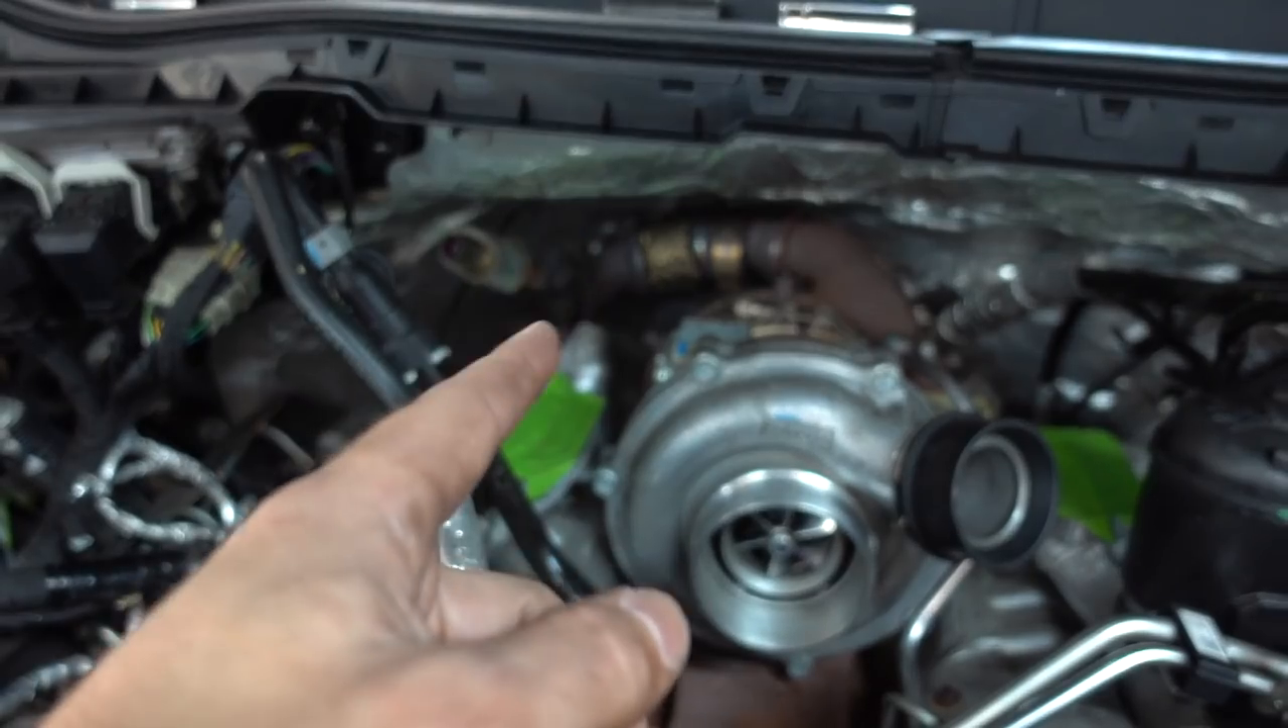I got pretty much everything tore out except for uh the up pipes and the turbo.